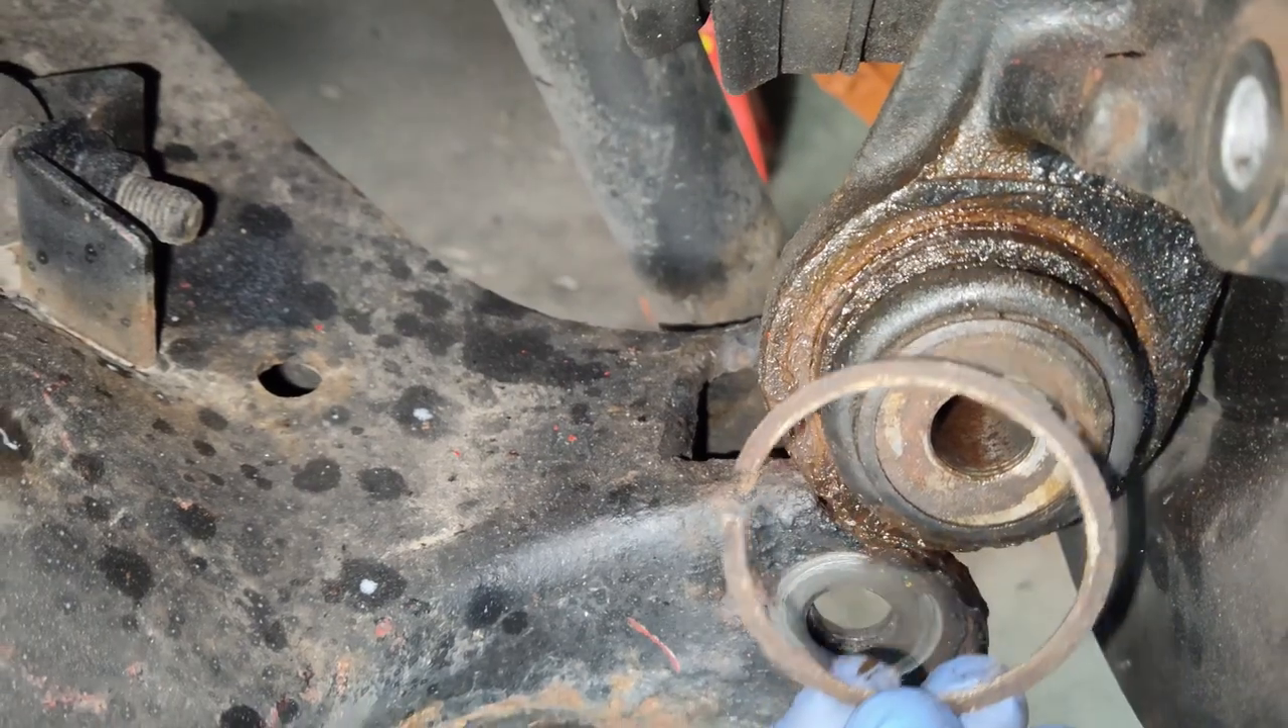By using a punch and a hammer on the bottom bushing here I was able to take that lock ring off of this side here.